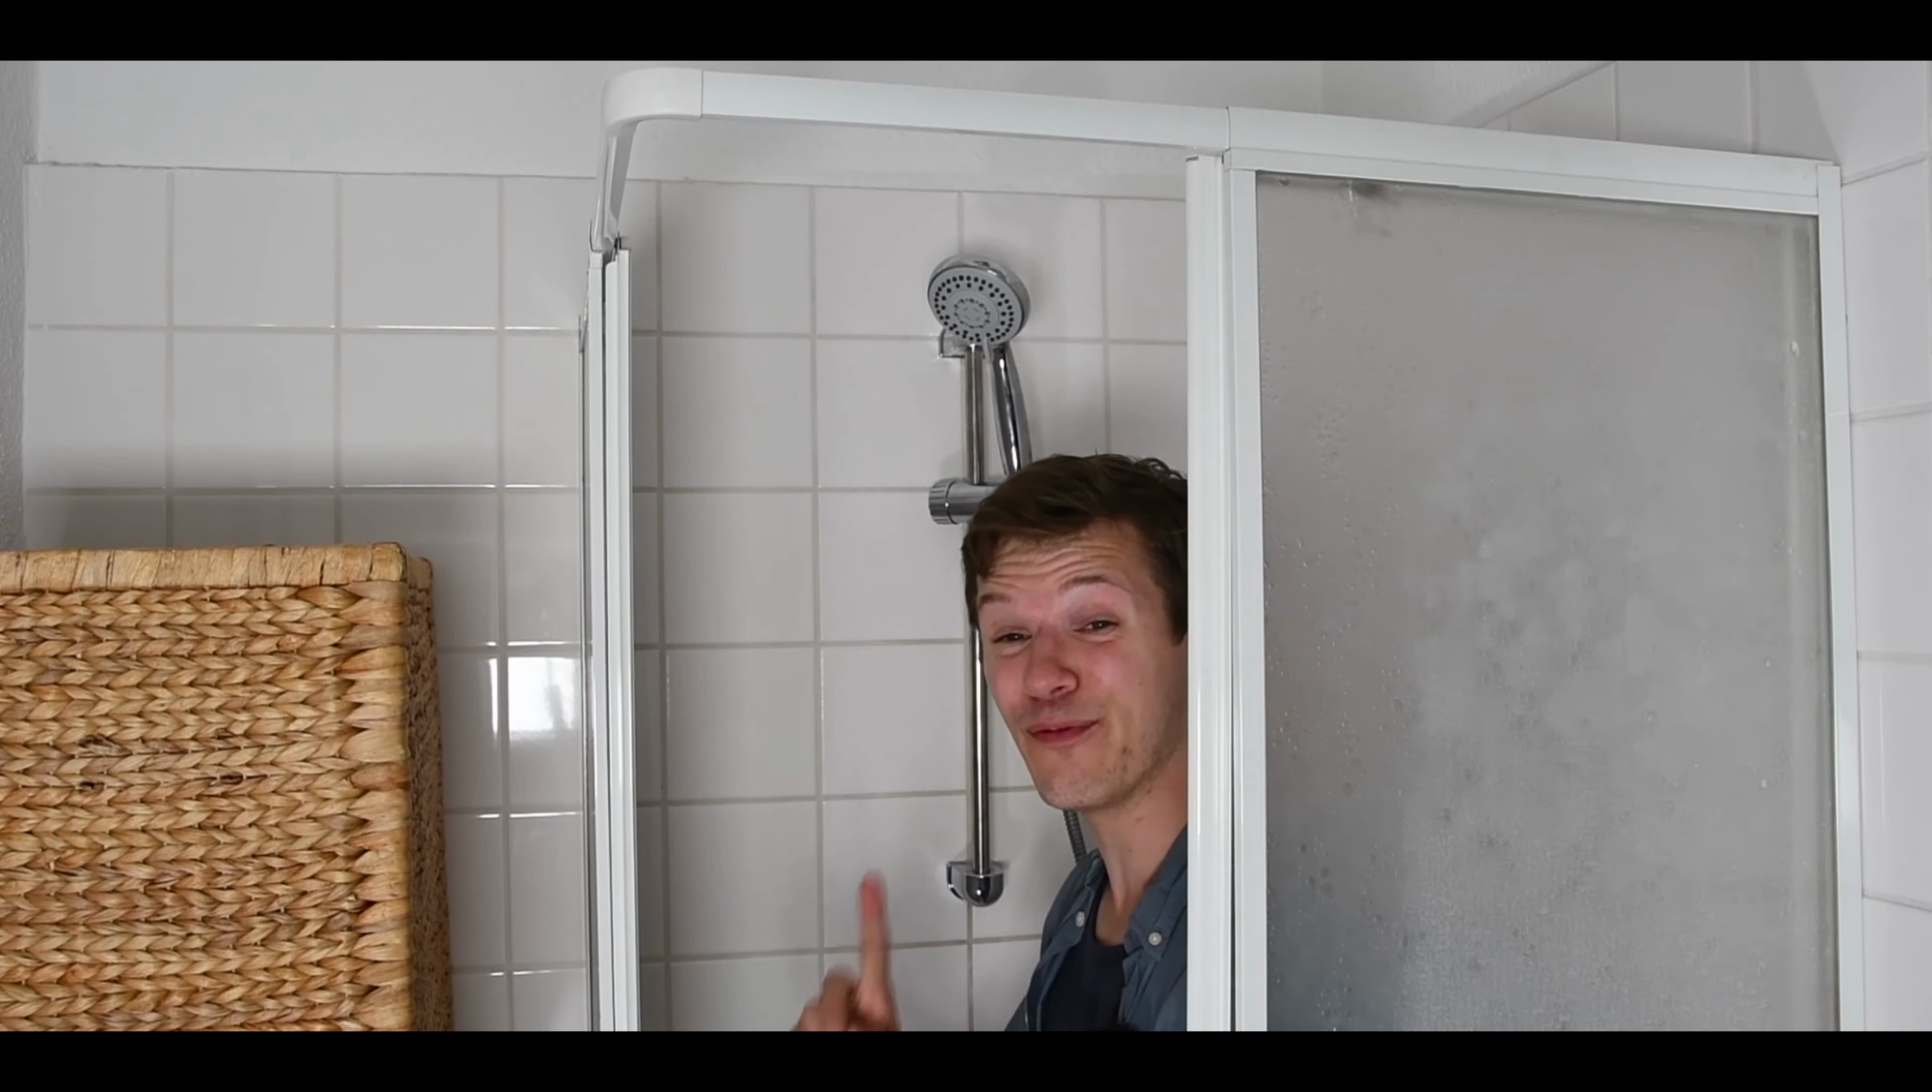Ich habe mittlerweile die Duschstange angebracht.